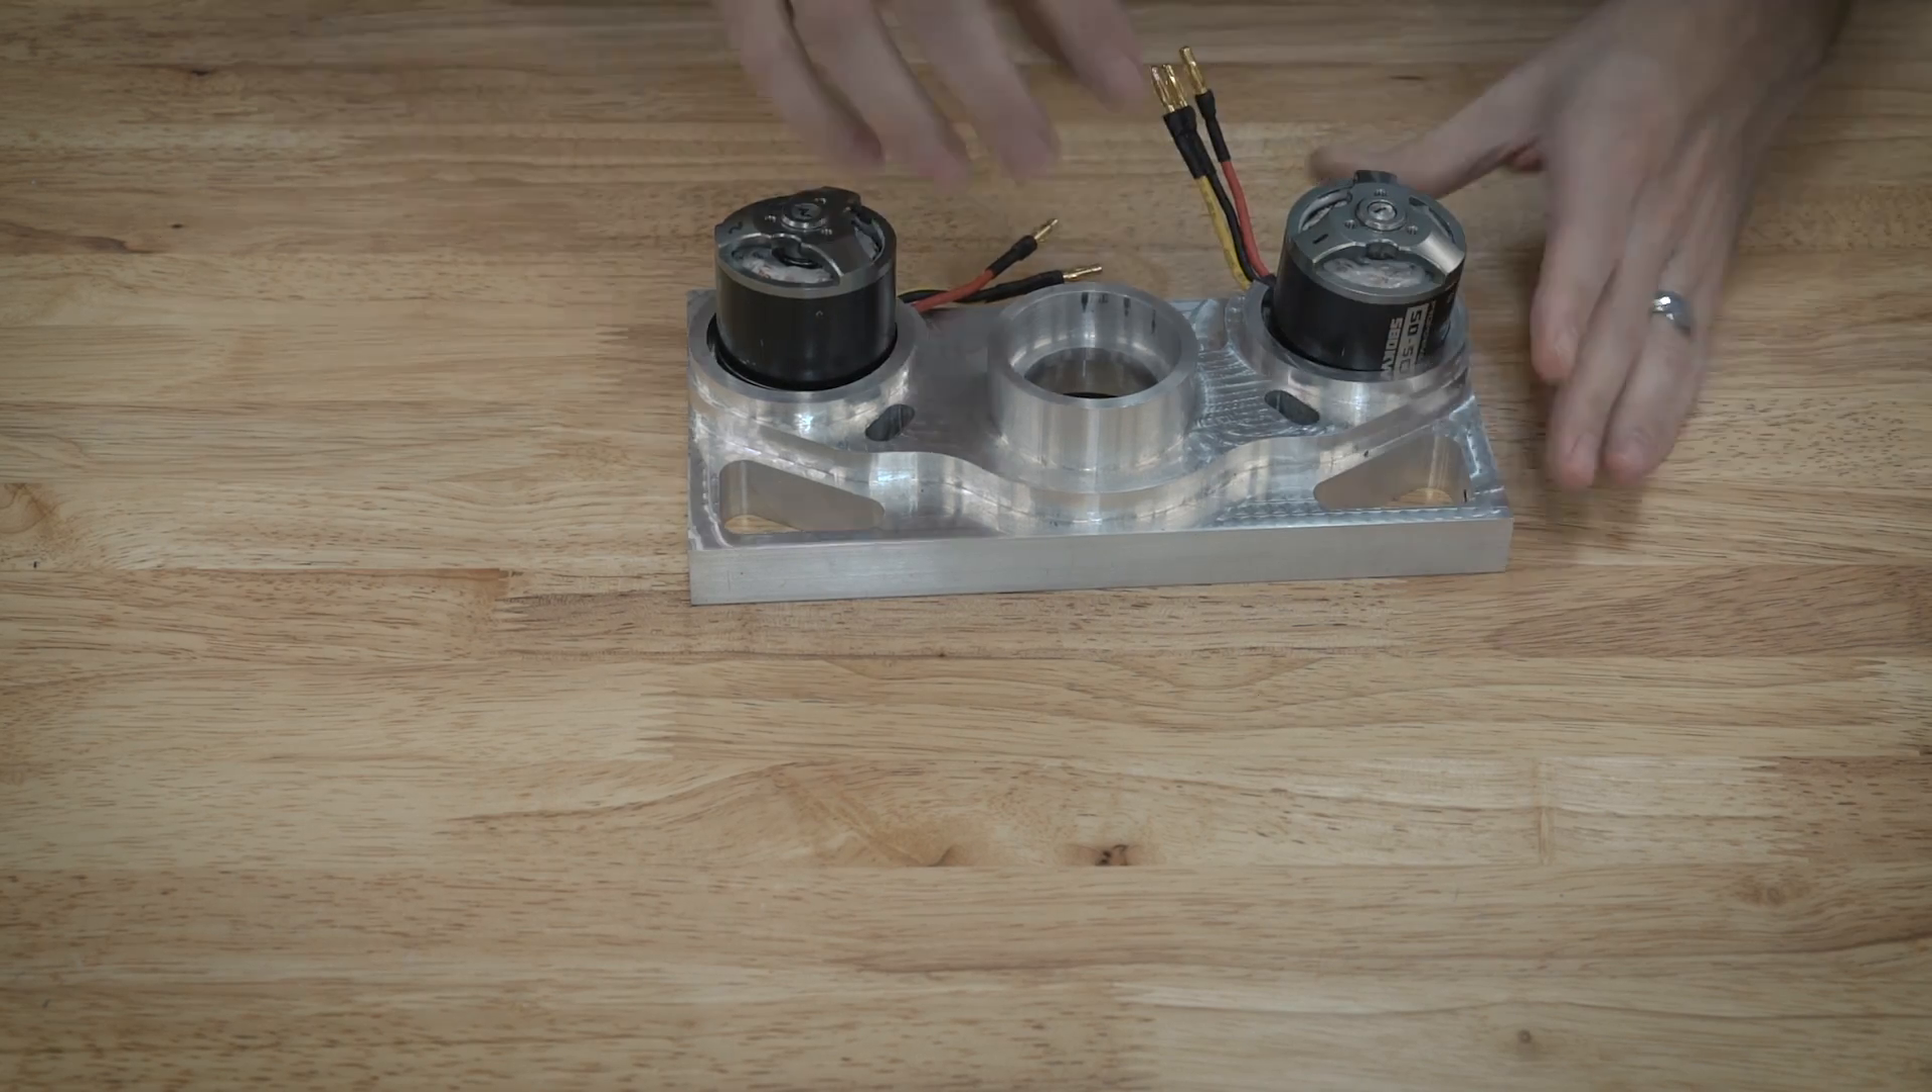The motors sit in here just fine.